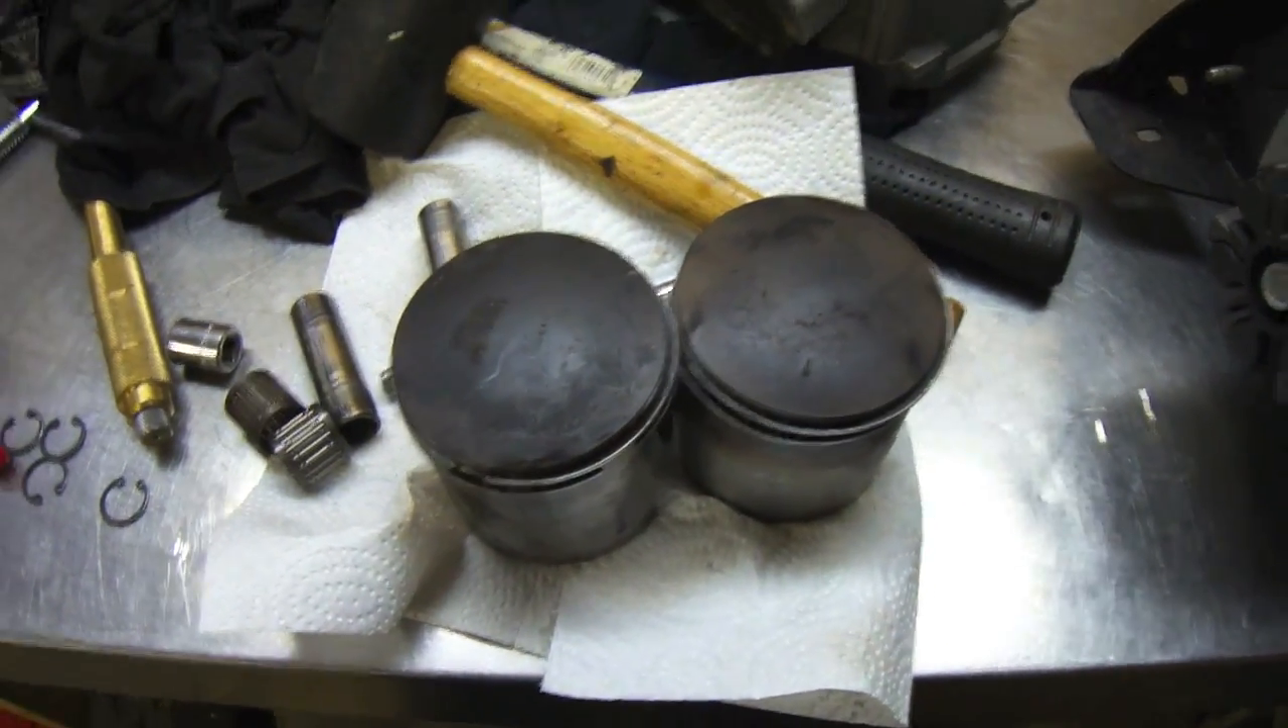So both pistons are out now.